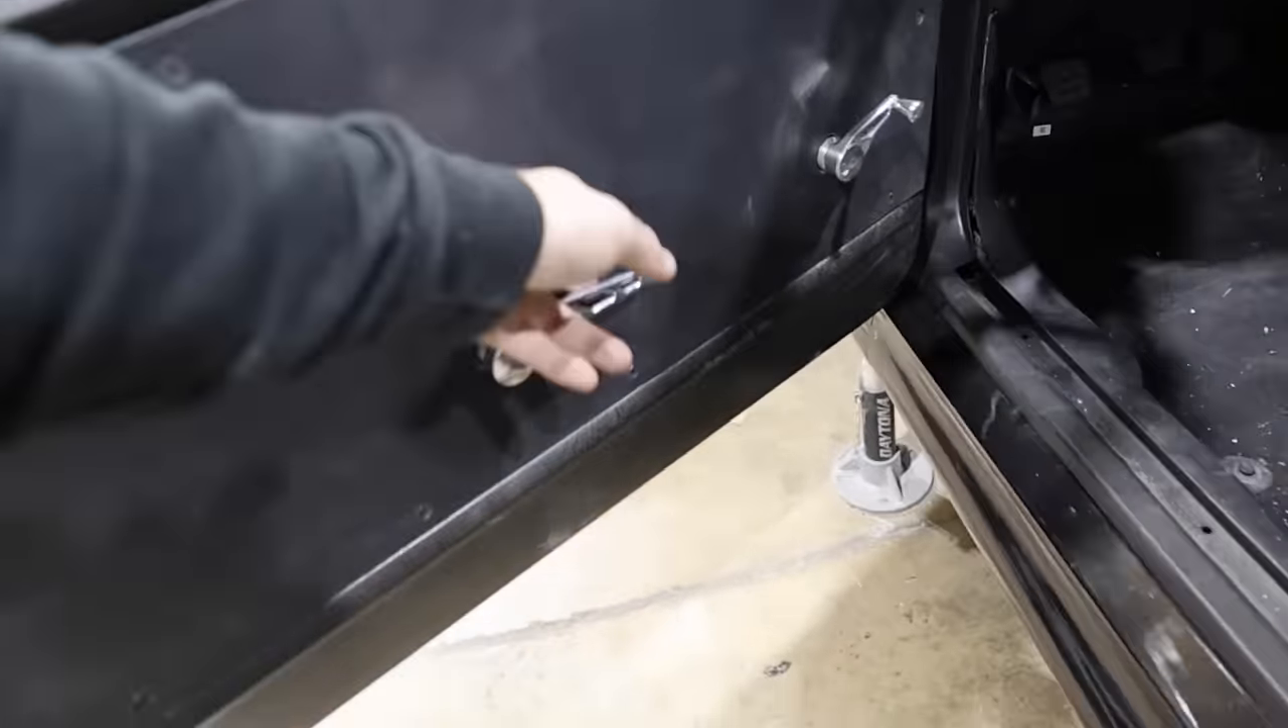We got our handles in. This is how you open the door. This is your window winder.